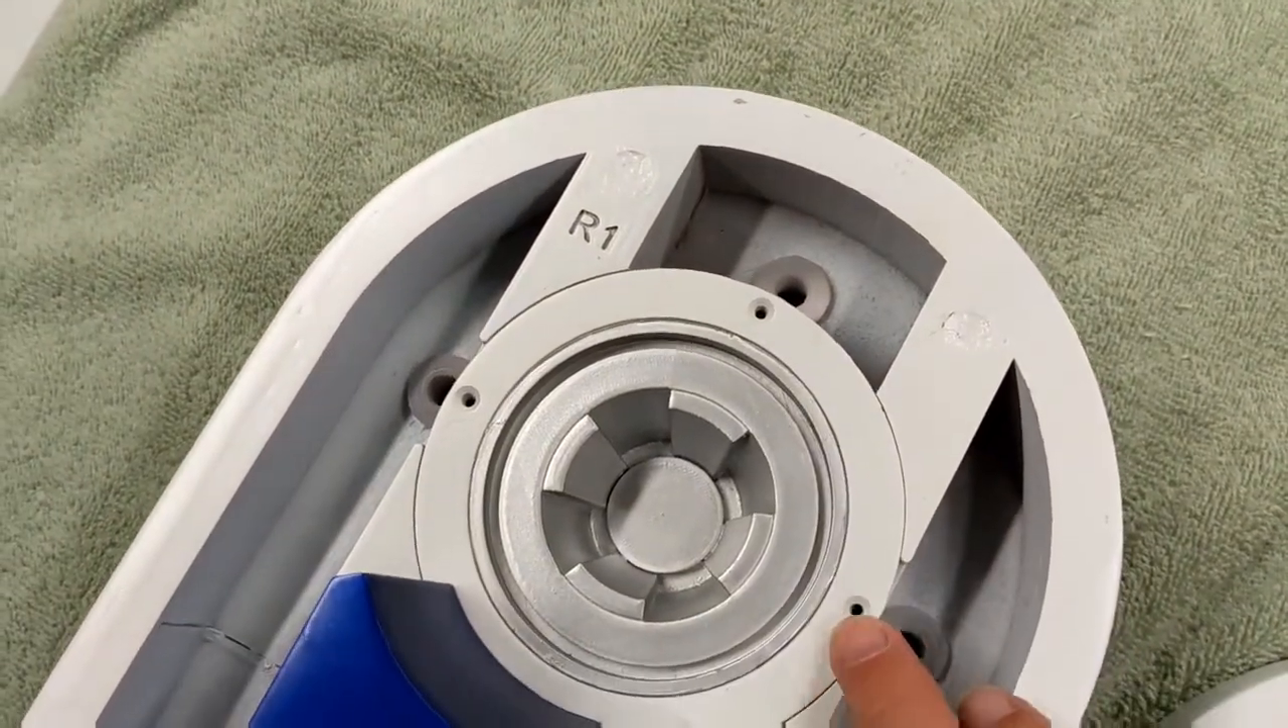I have yet to screw this center hub in place.